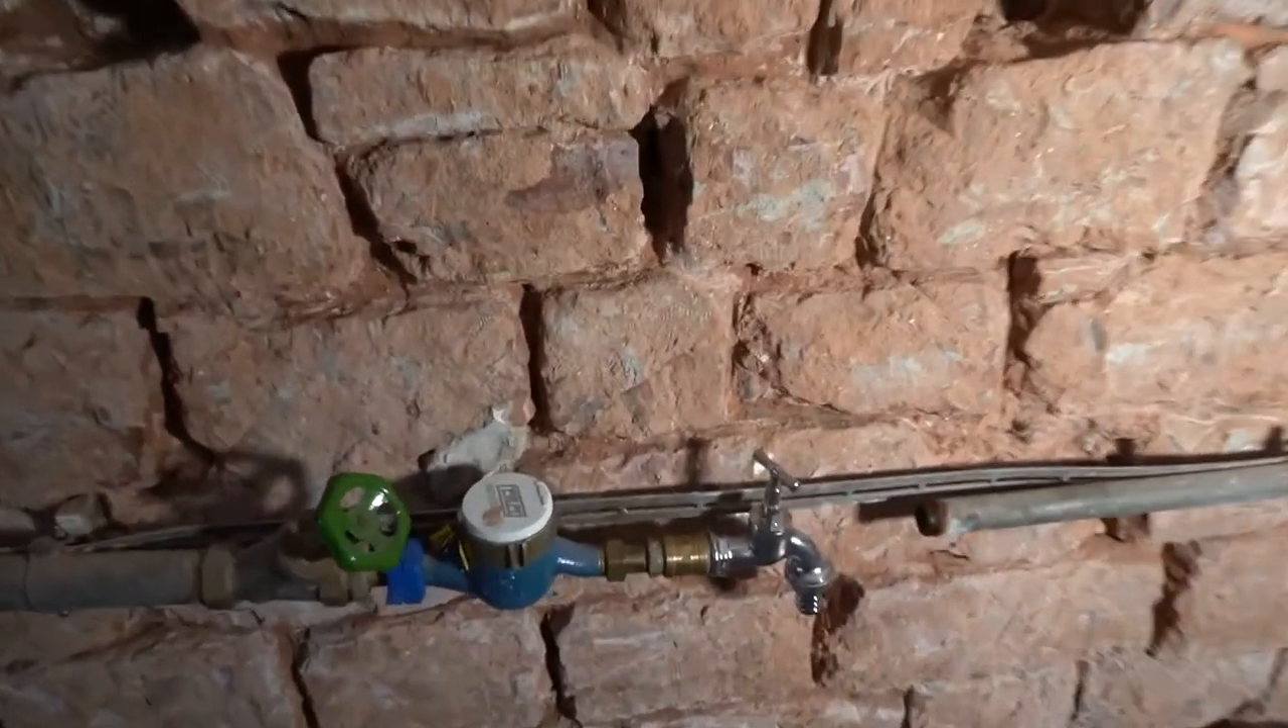Direkt hinter der Wasseruhr, haben wir einen Wasserhahn montiert.